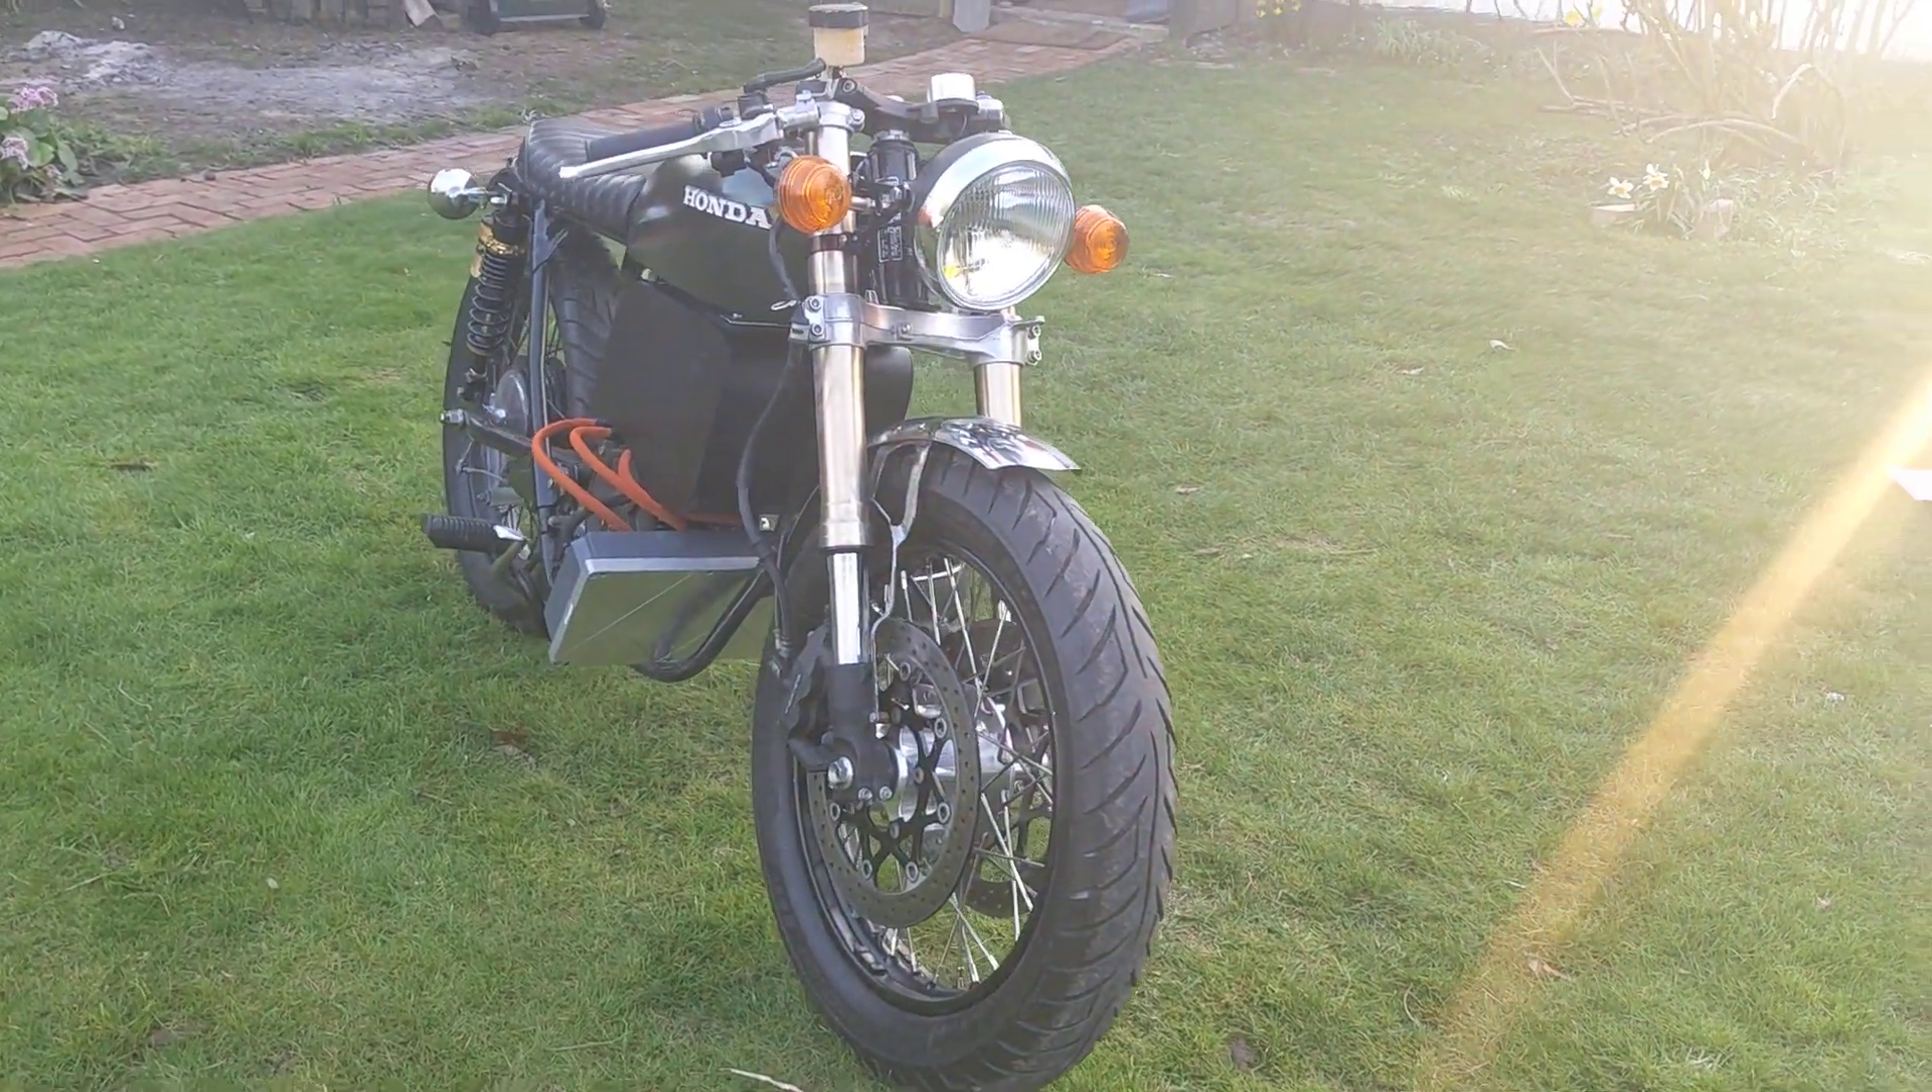The controller positioning at the moment, some of you may notice that it's sticking out quite far.